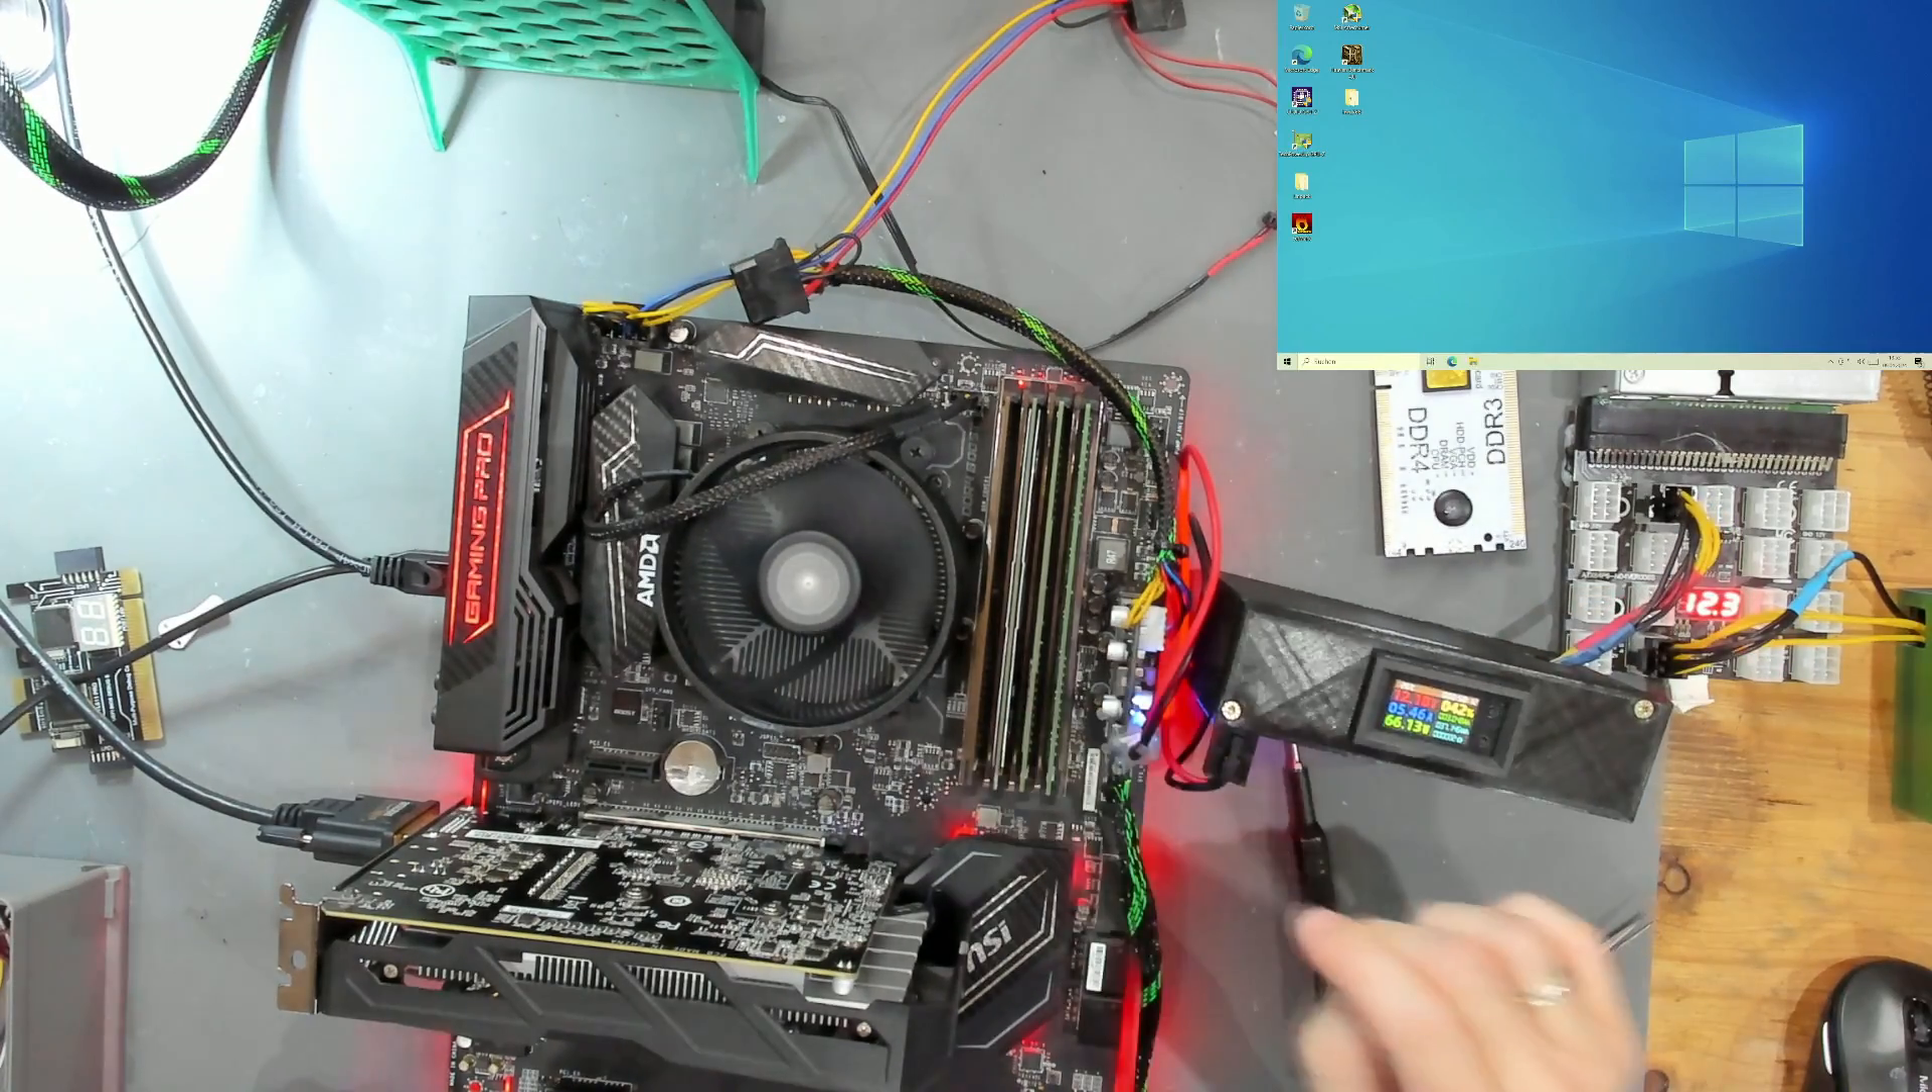Now our board is fully built up and we have four sticks of RAM.